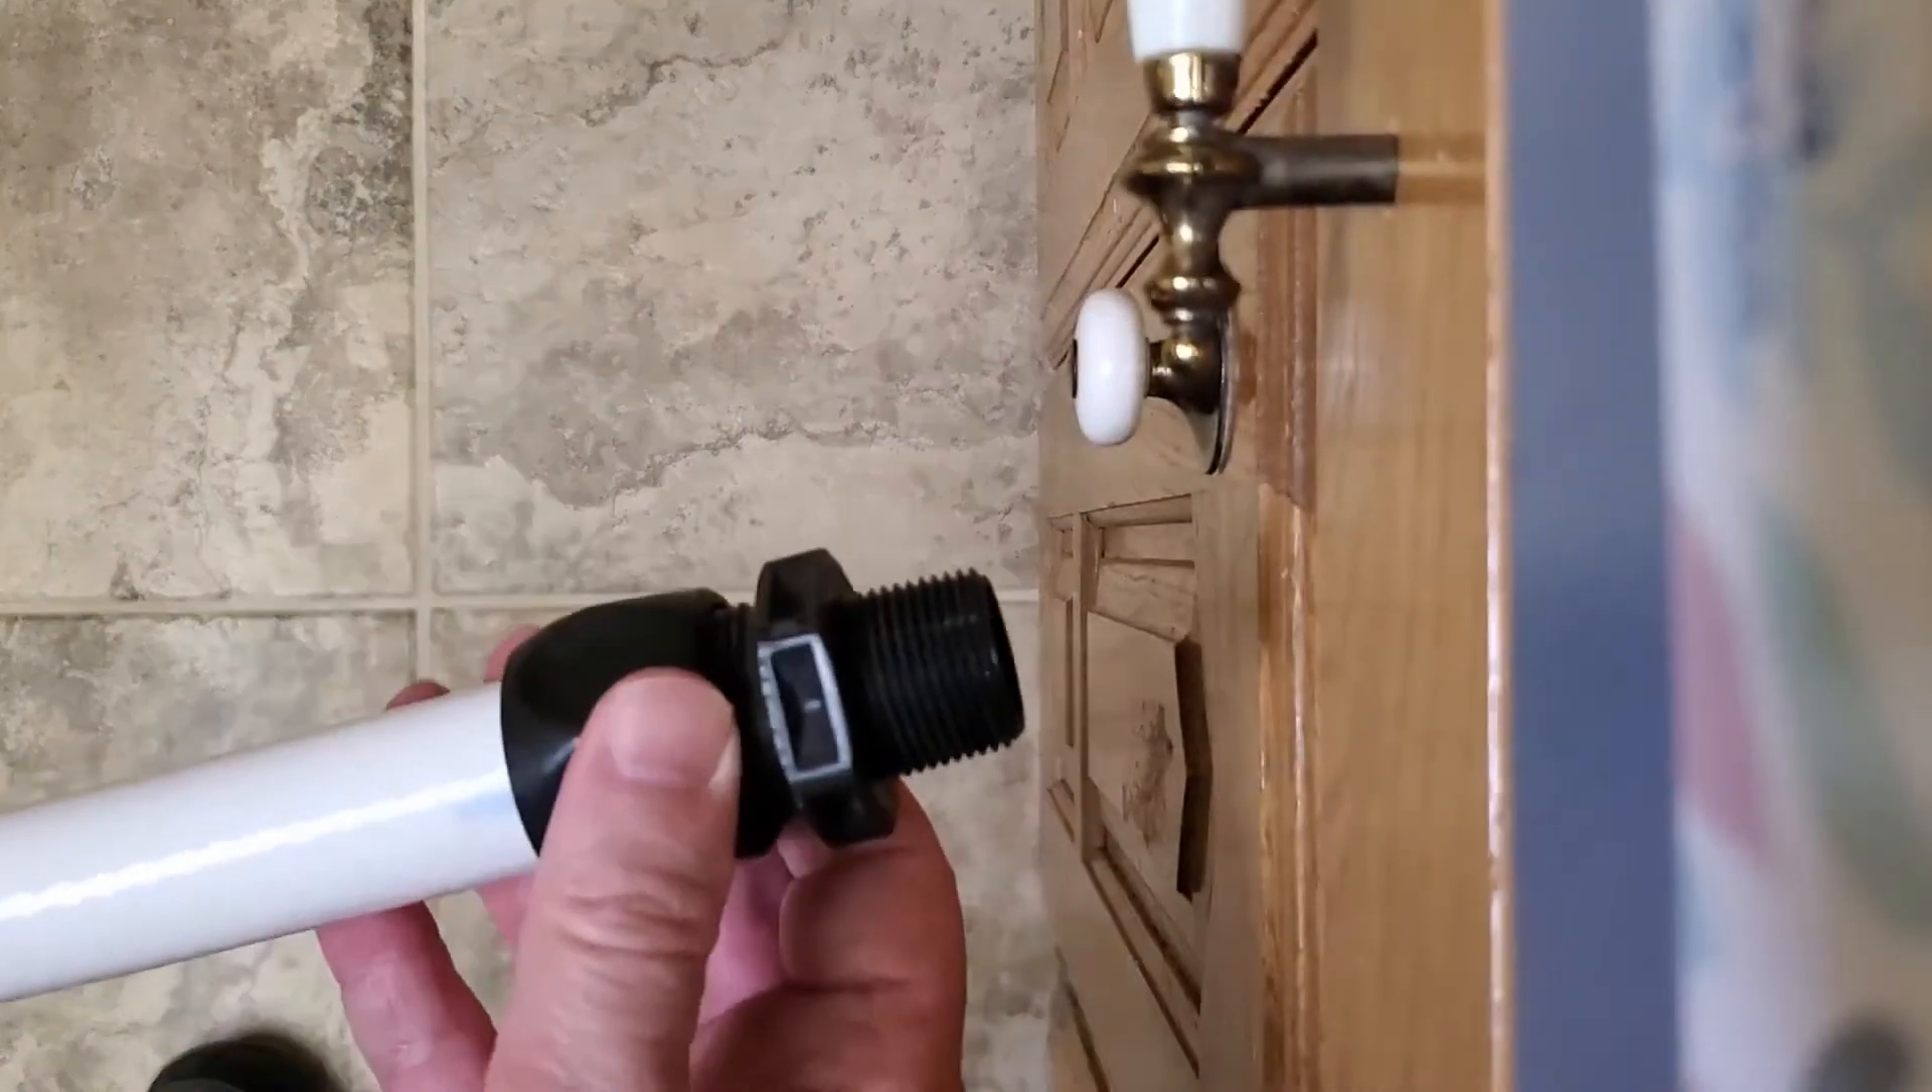Okay, I've already inserted this end on the tube and the hose.